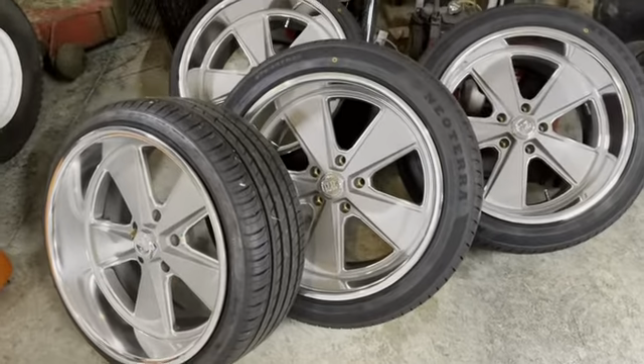All right so we got the uh wheels and tires mounted for the obs chevy build and they look really good.